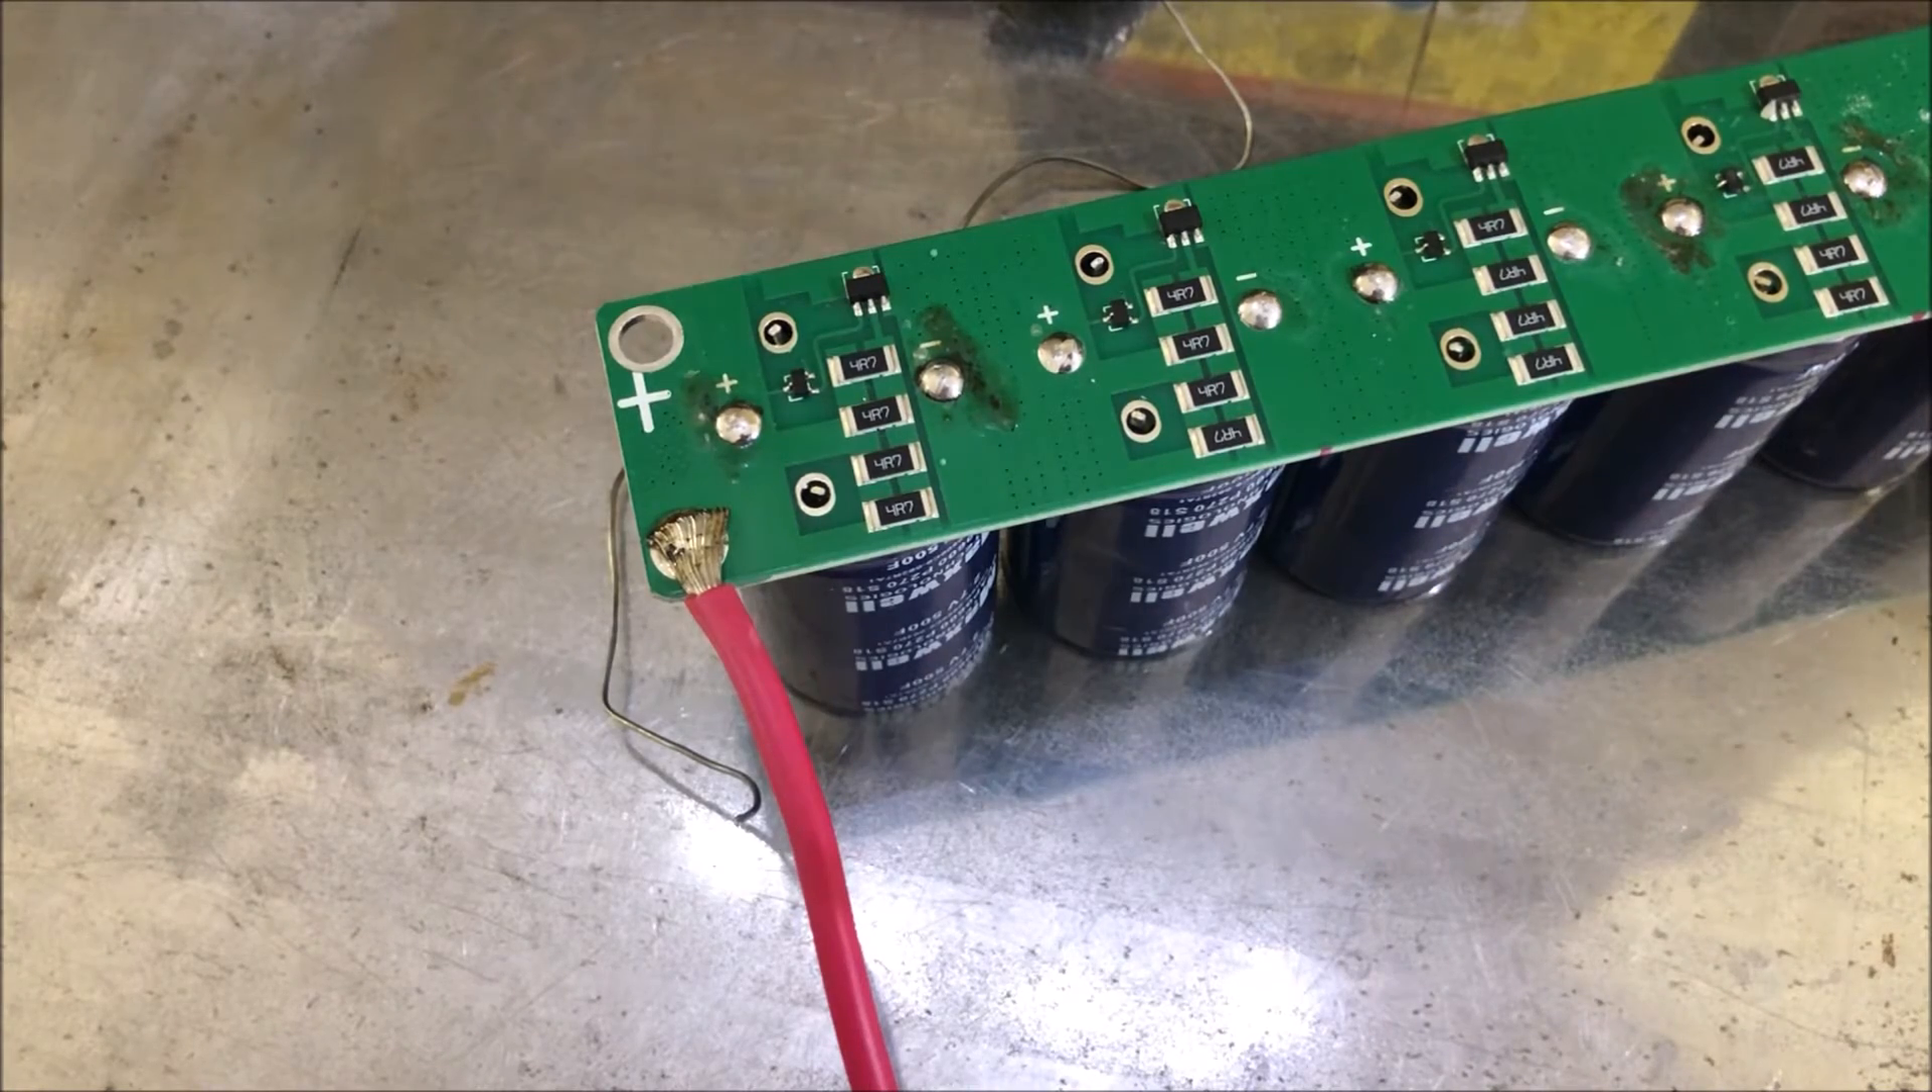Perfetto, il primo terminale, quello positivo, è stato saldato. Passiamo ora al negativo.